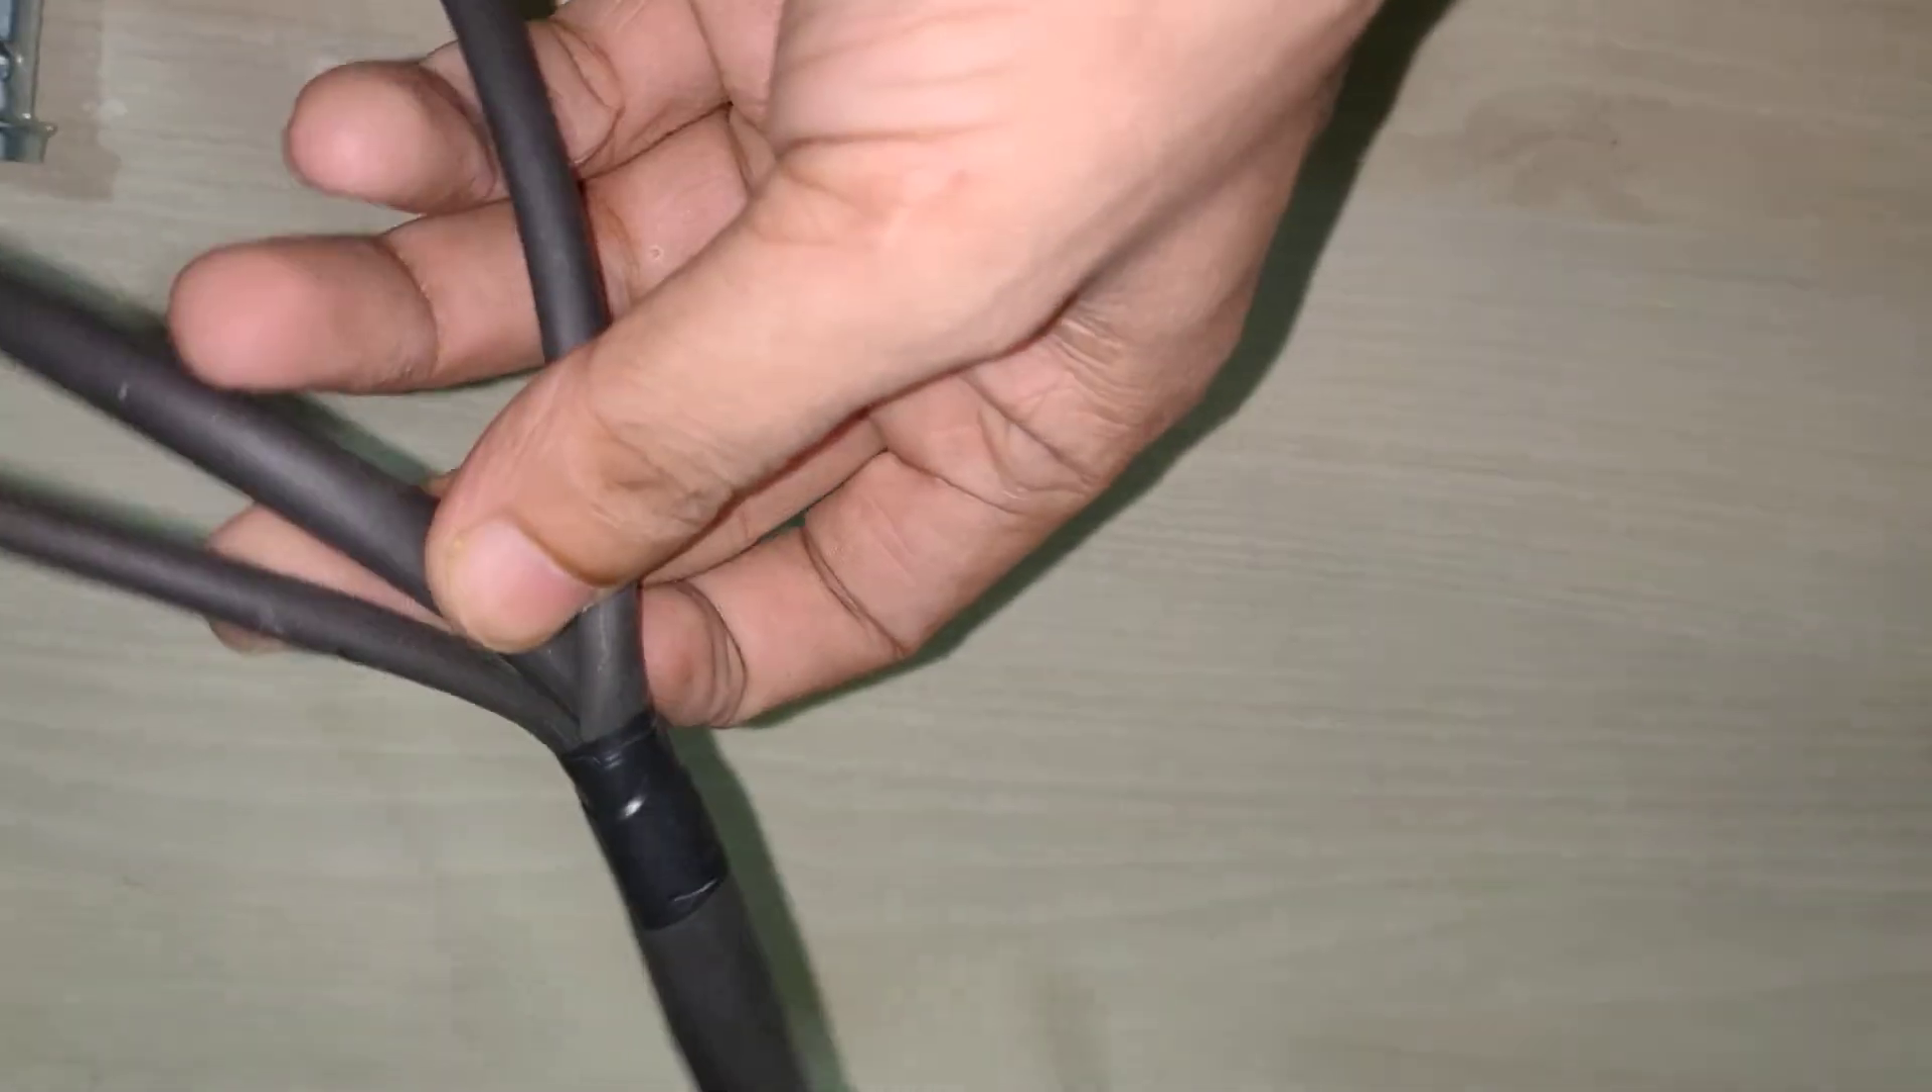इदर टेपिंग की गई है कि पाइप फिक्स रहे हैं अपनी जगह से हिलेना है।